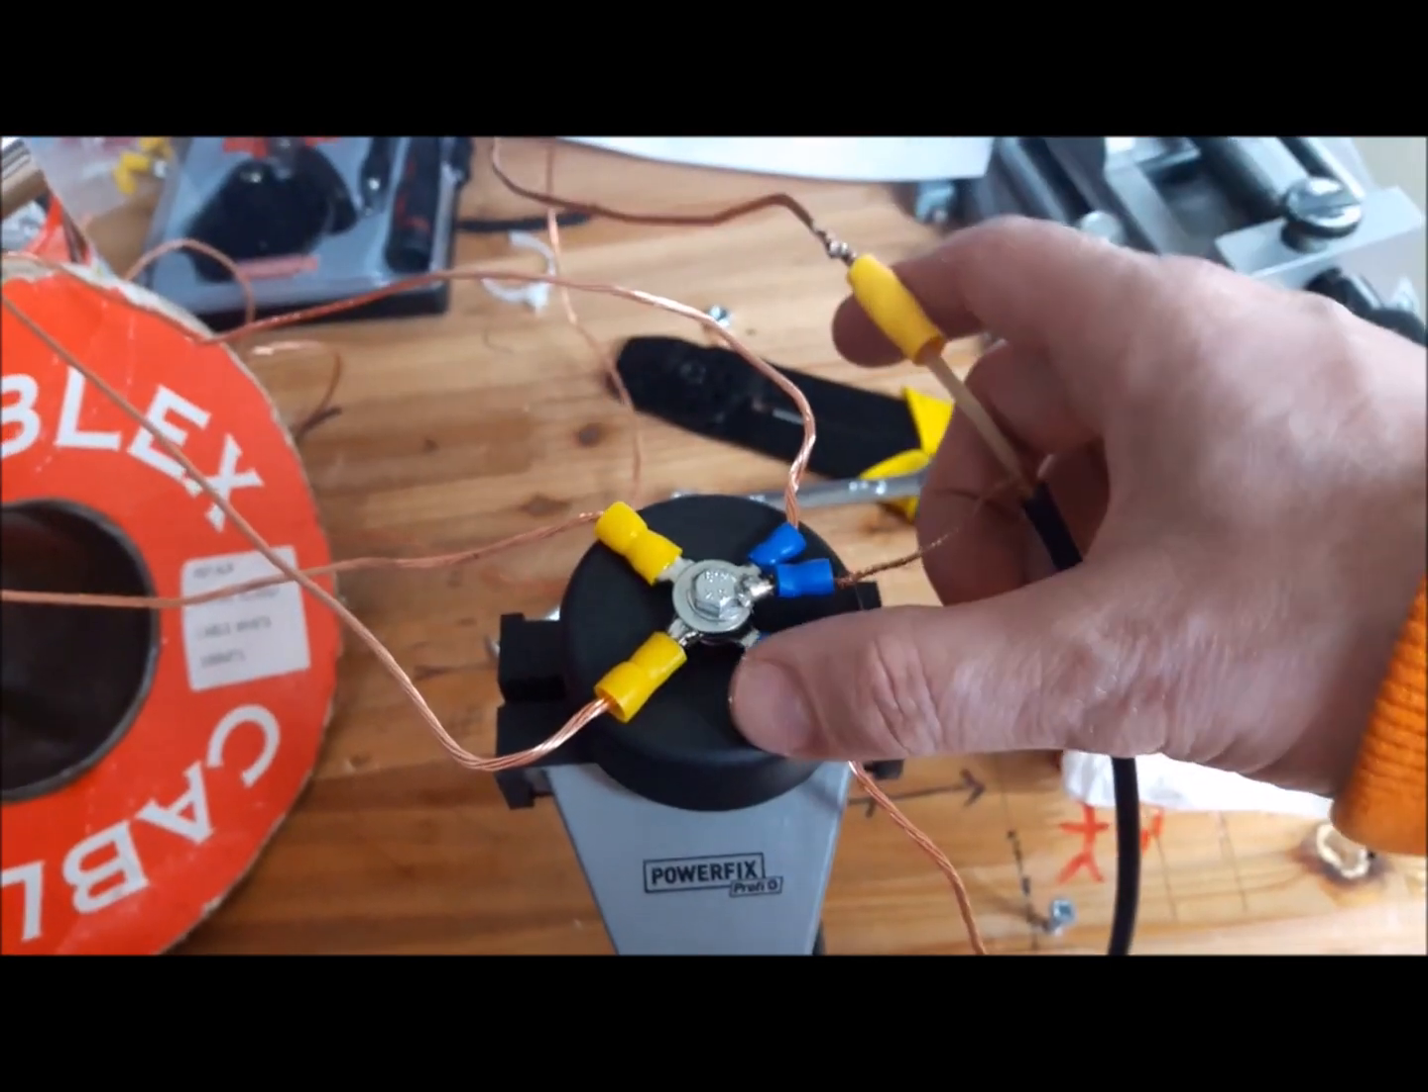So the ring connectors are all just held together with a nut and a bolt.